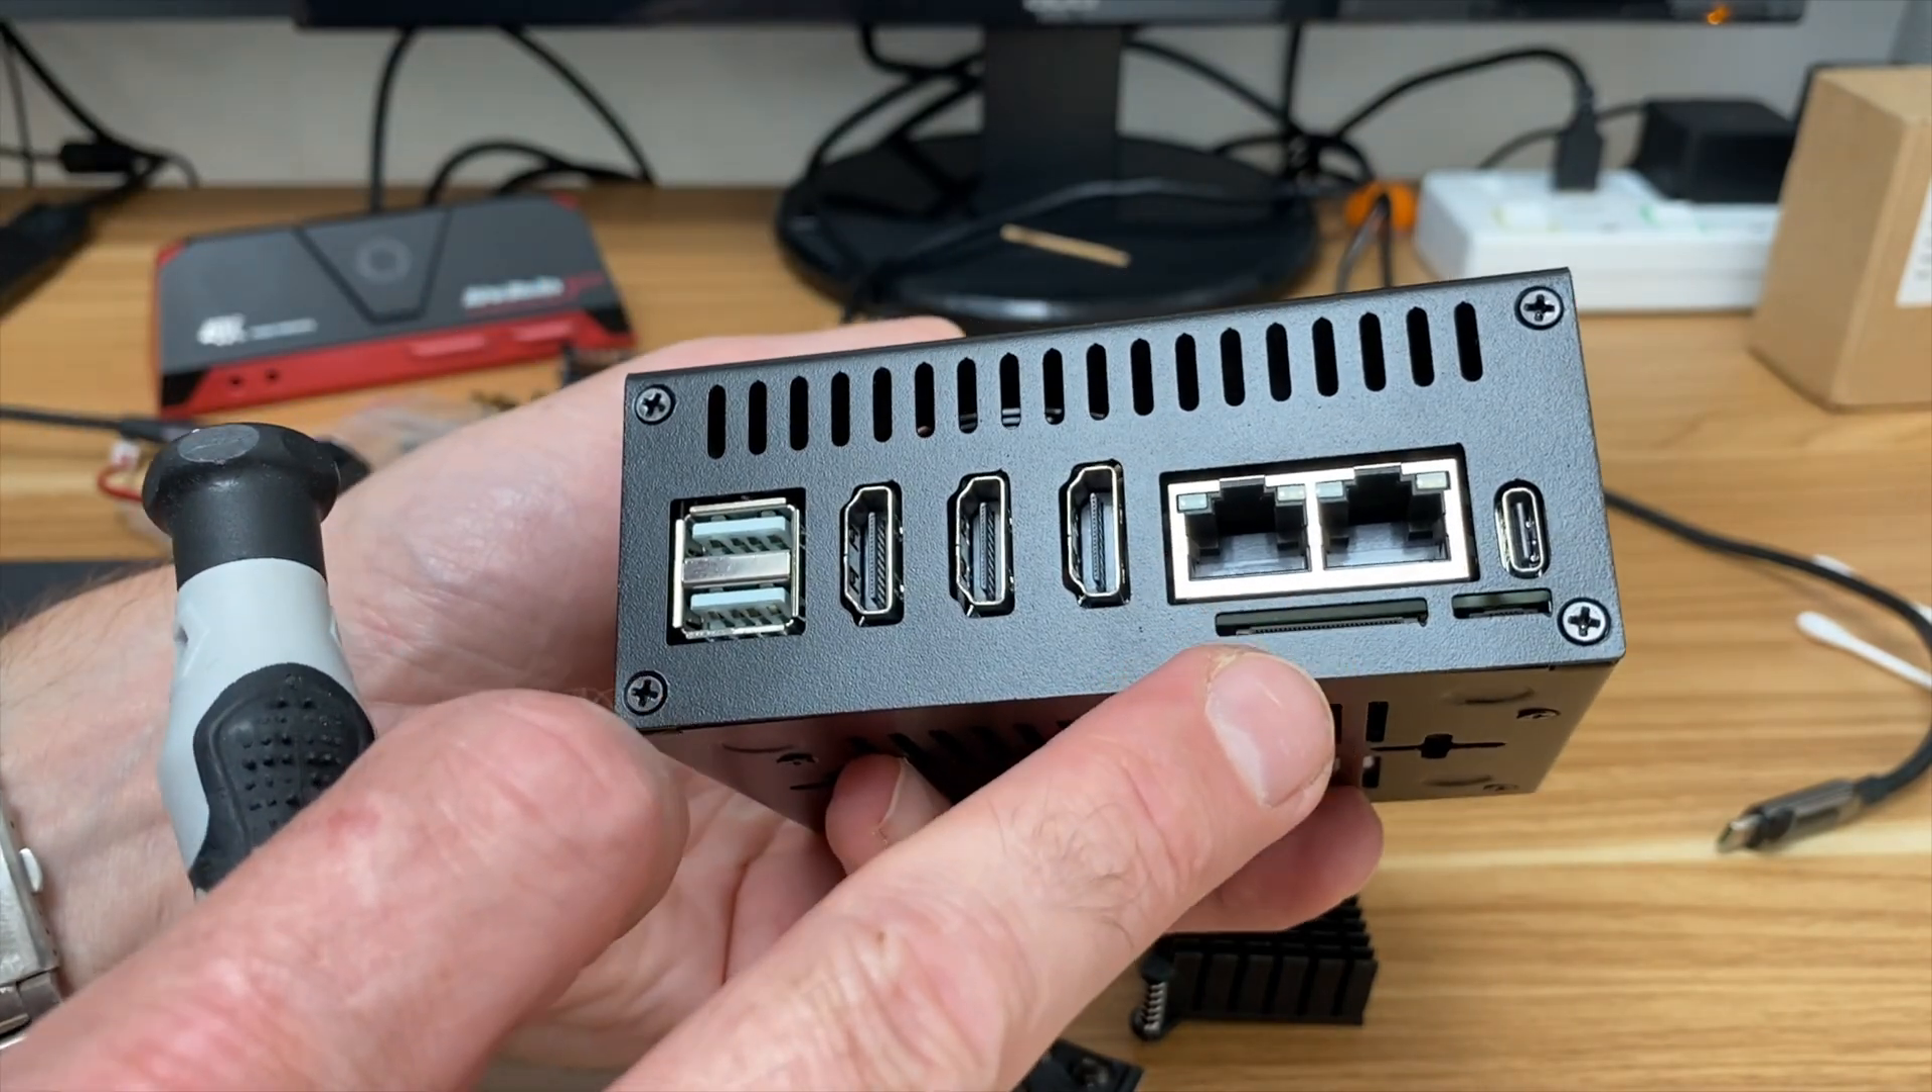All three hdmi's are nice and flush as well.